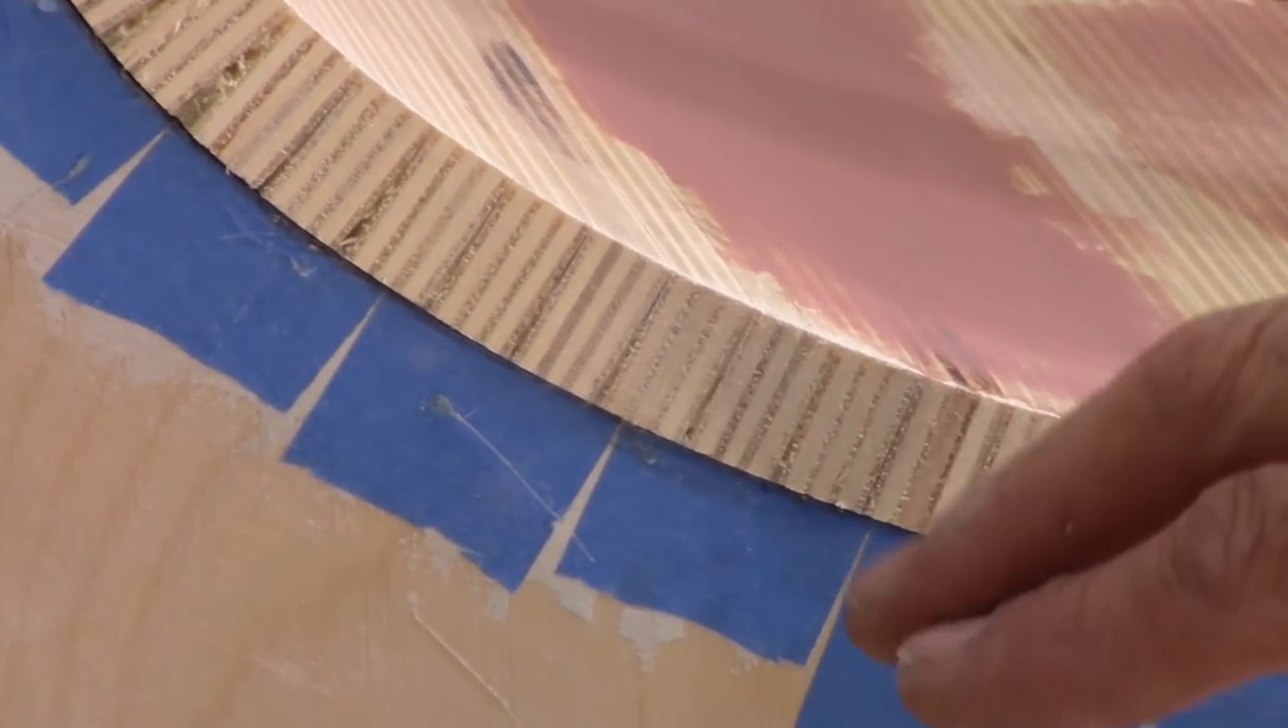You can see each individual piece of half inch light ply was put in and glued together all the way around.